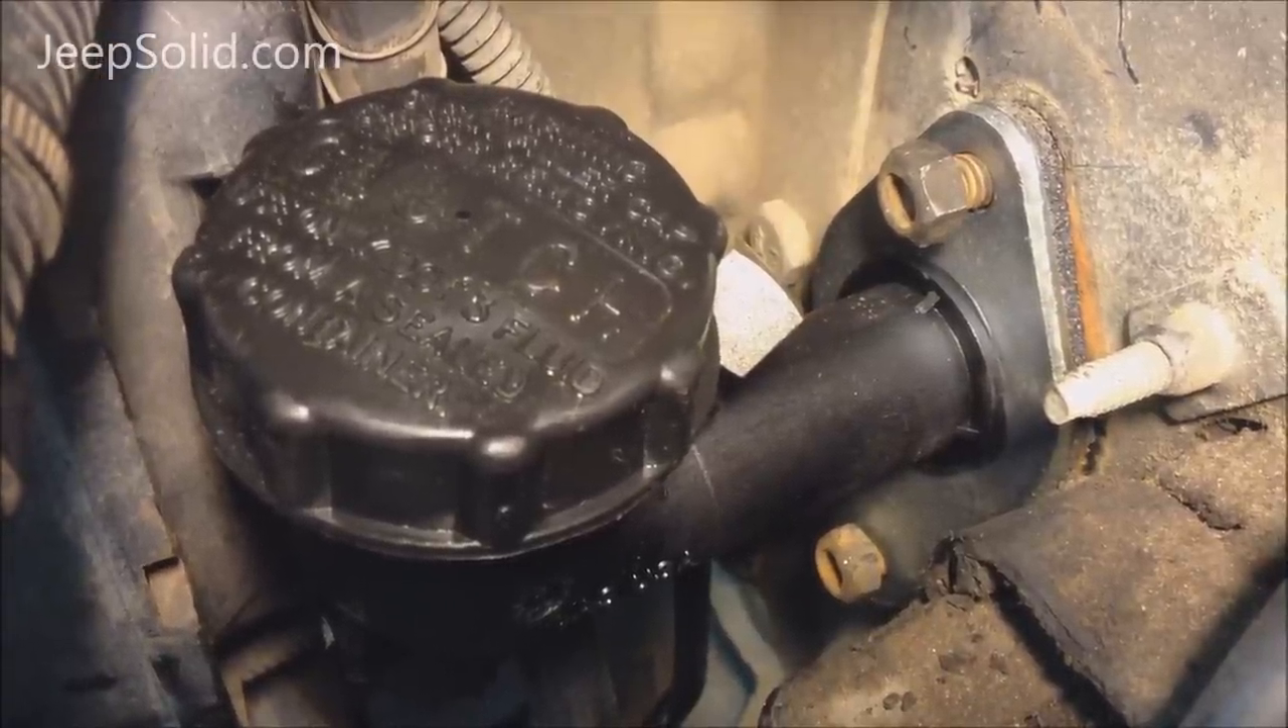Okay, we've got the clutch master cylinder system in place.